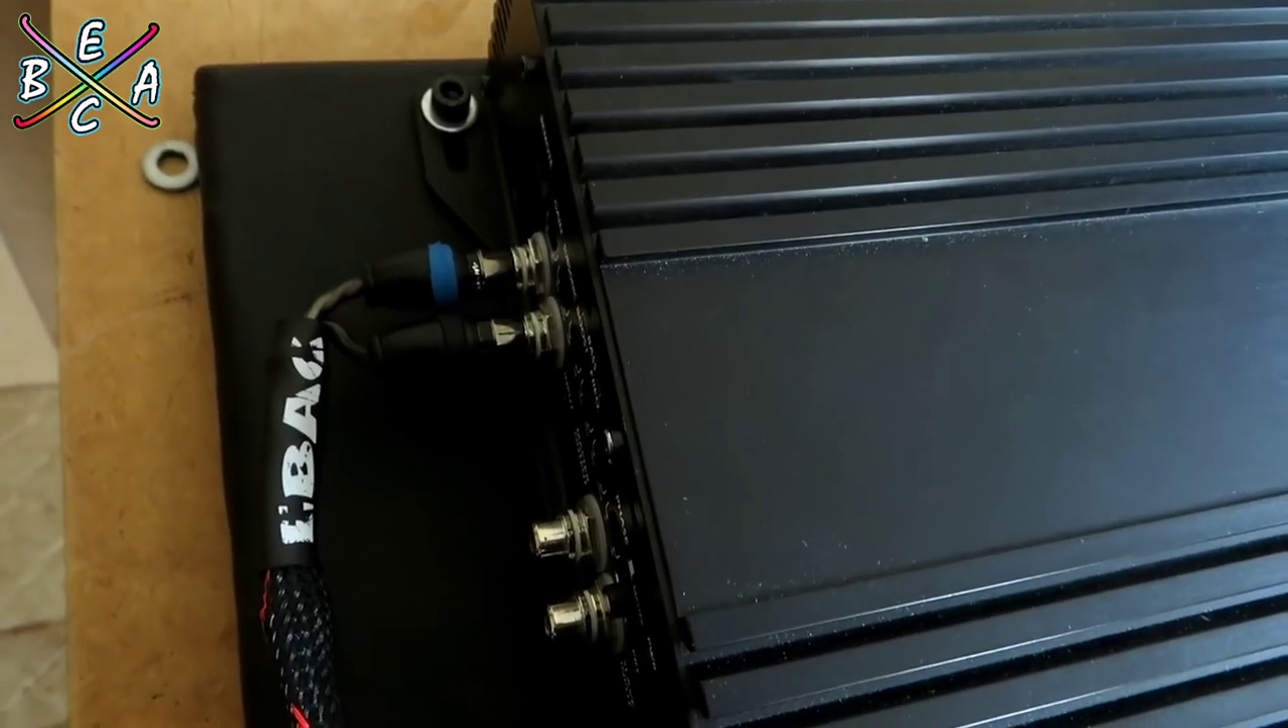Y así es como se ven ya los cables RCA cada uno en su respectivo lugar.